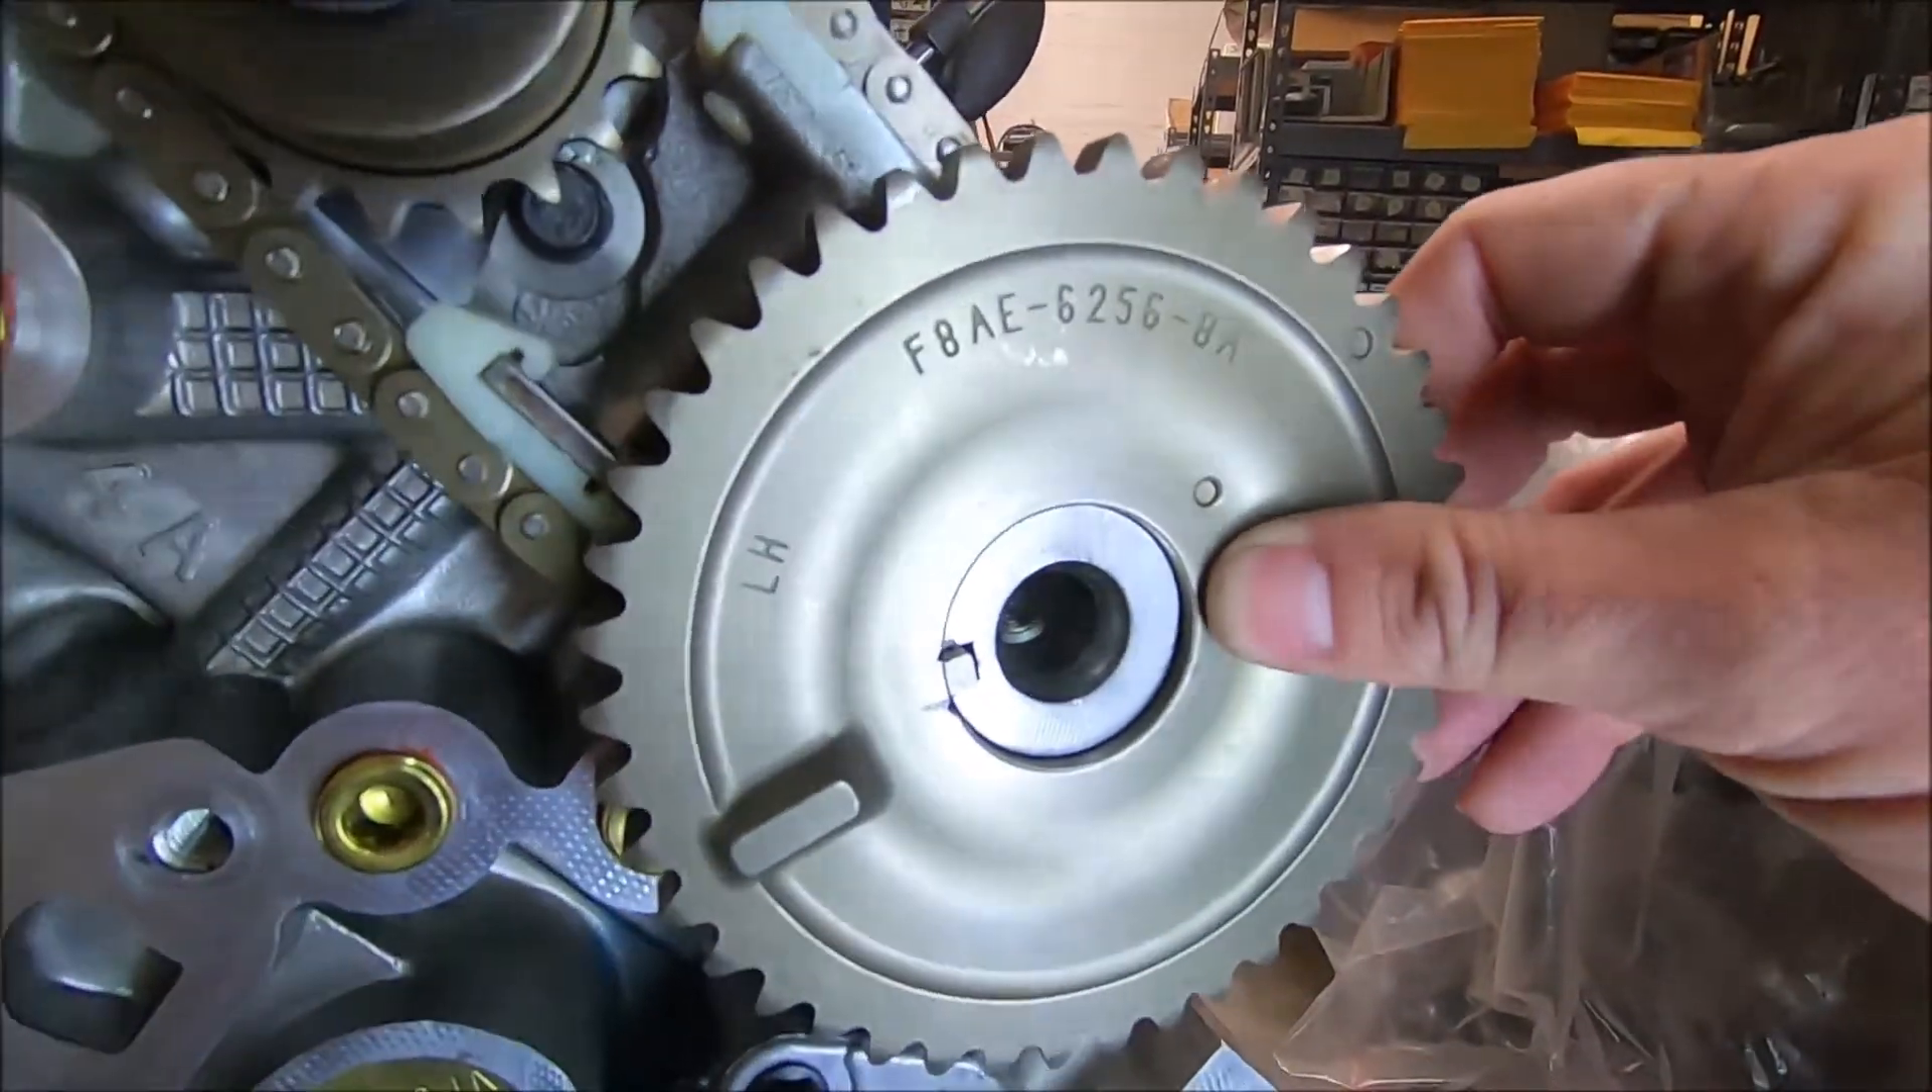I've removed the, the bolt and the, the washer.